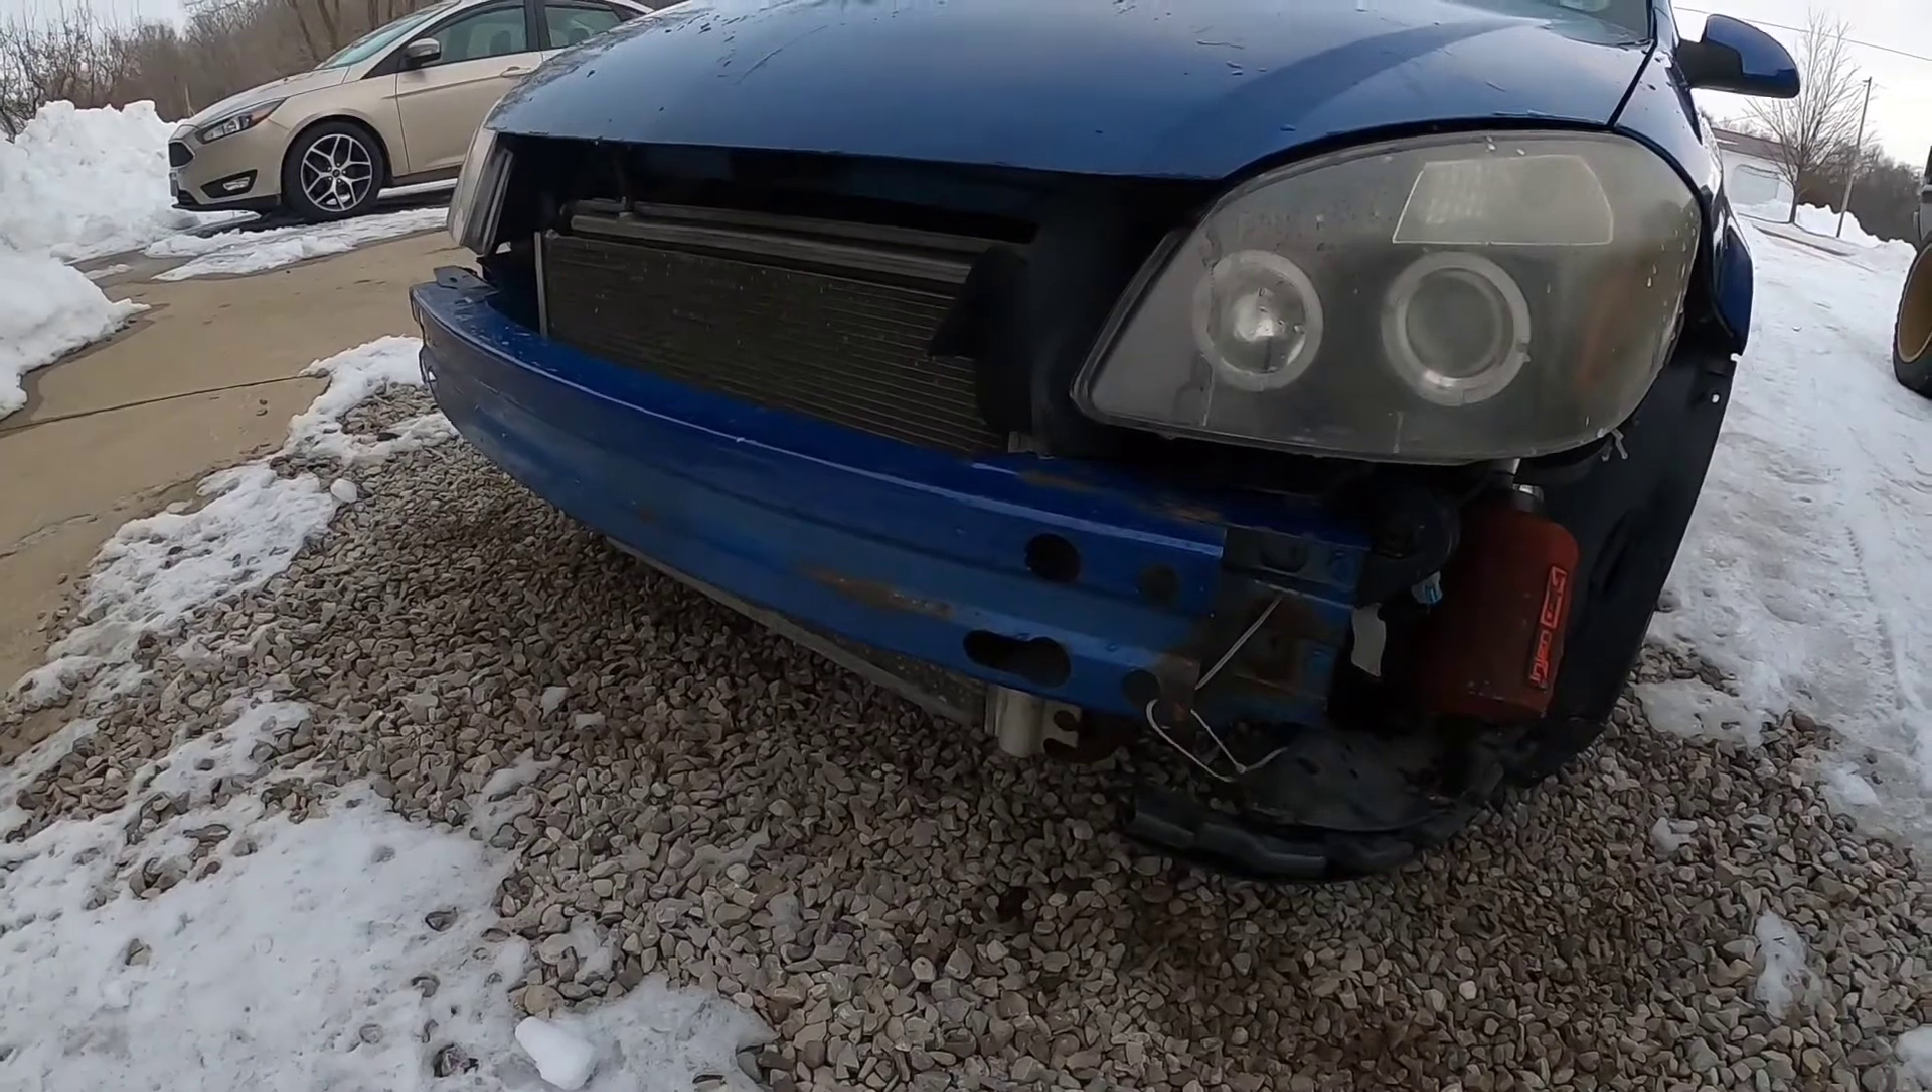I just haven't put the bumper back on yet.